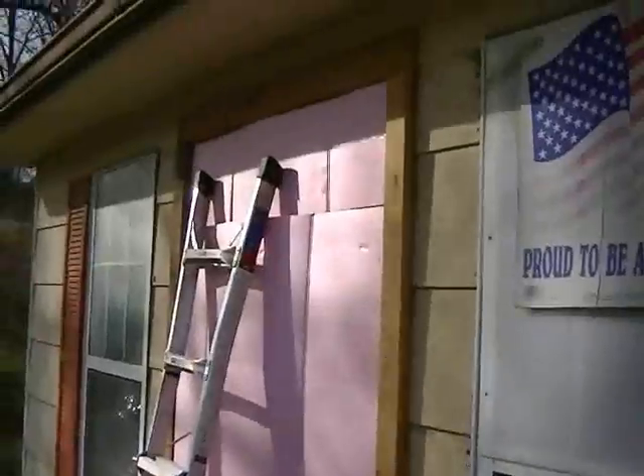Okay, I got the pink board up here now.